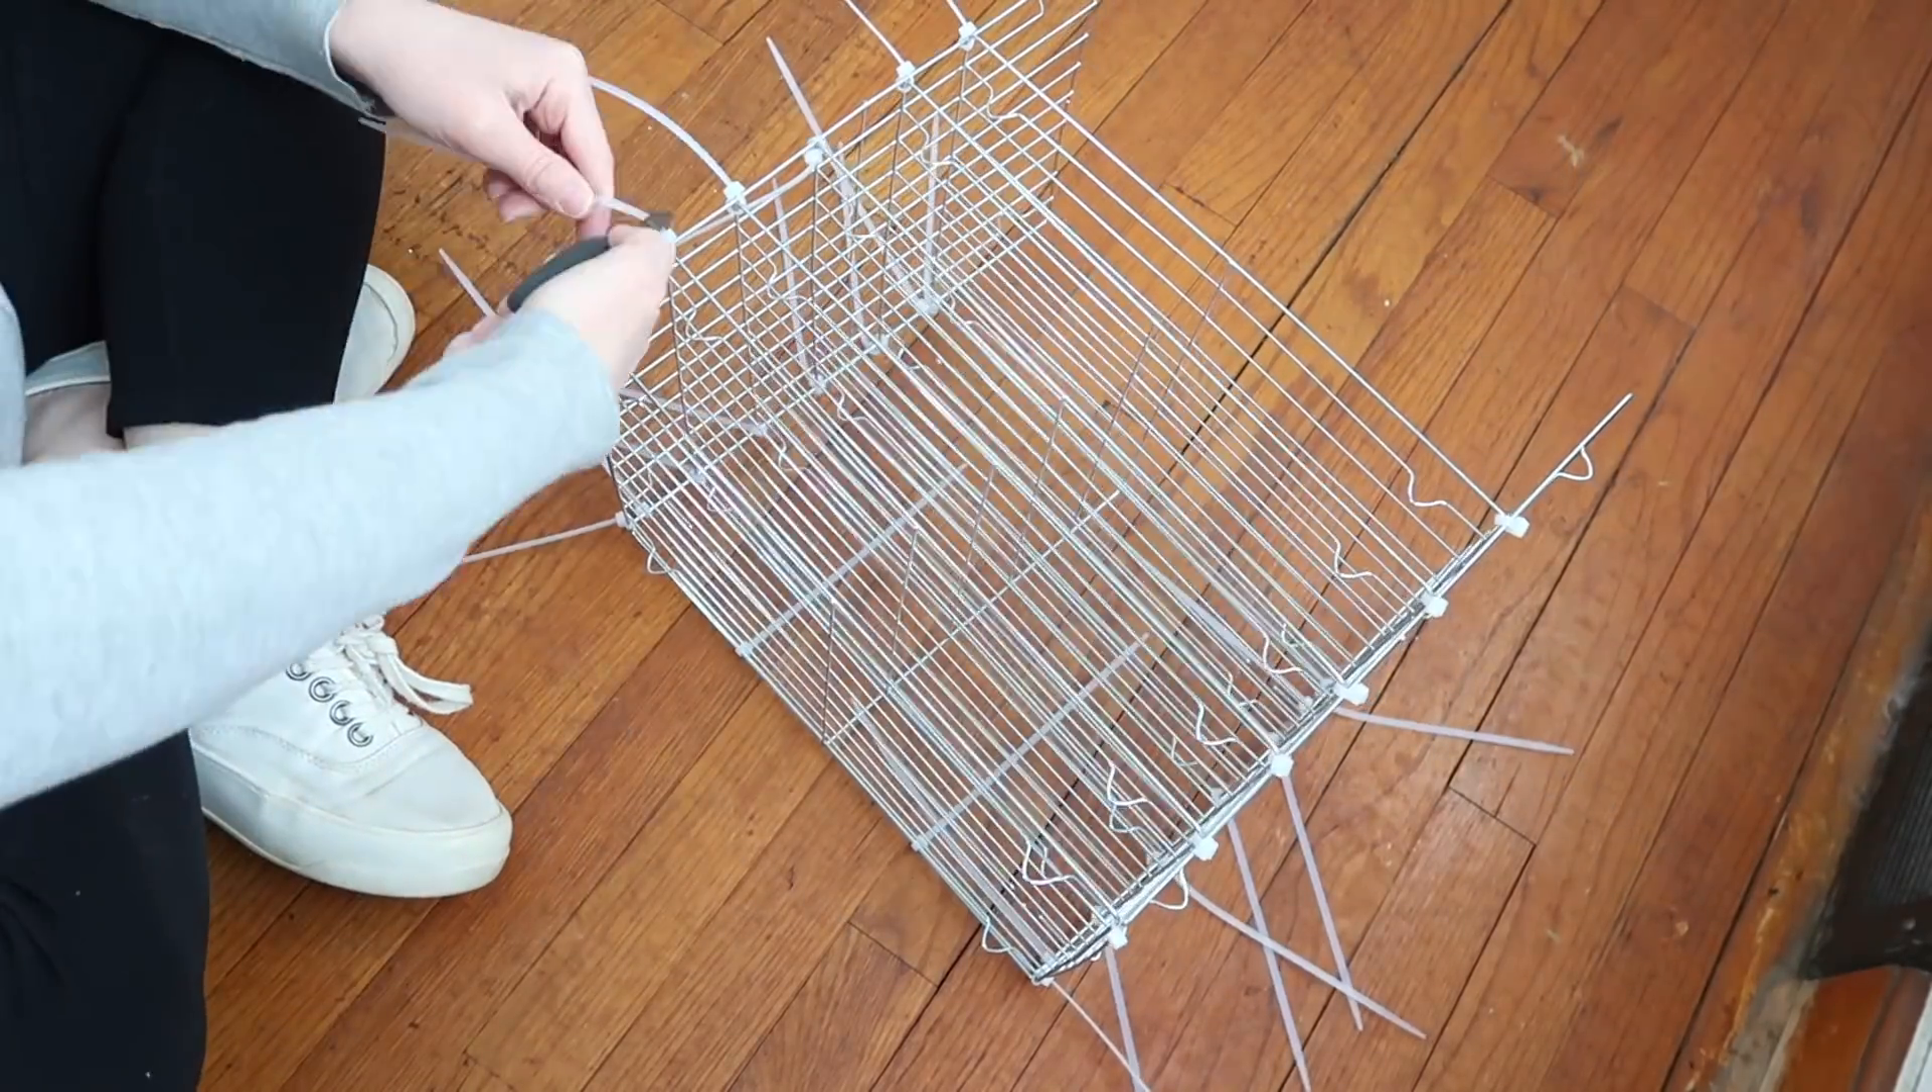Once I had all of the shelves installed I then went through and started trimming those extra pieces off the zip tie.